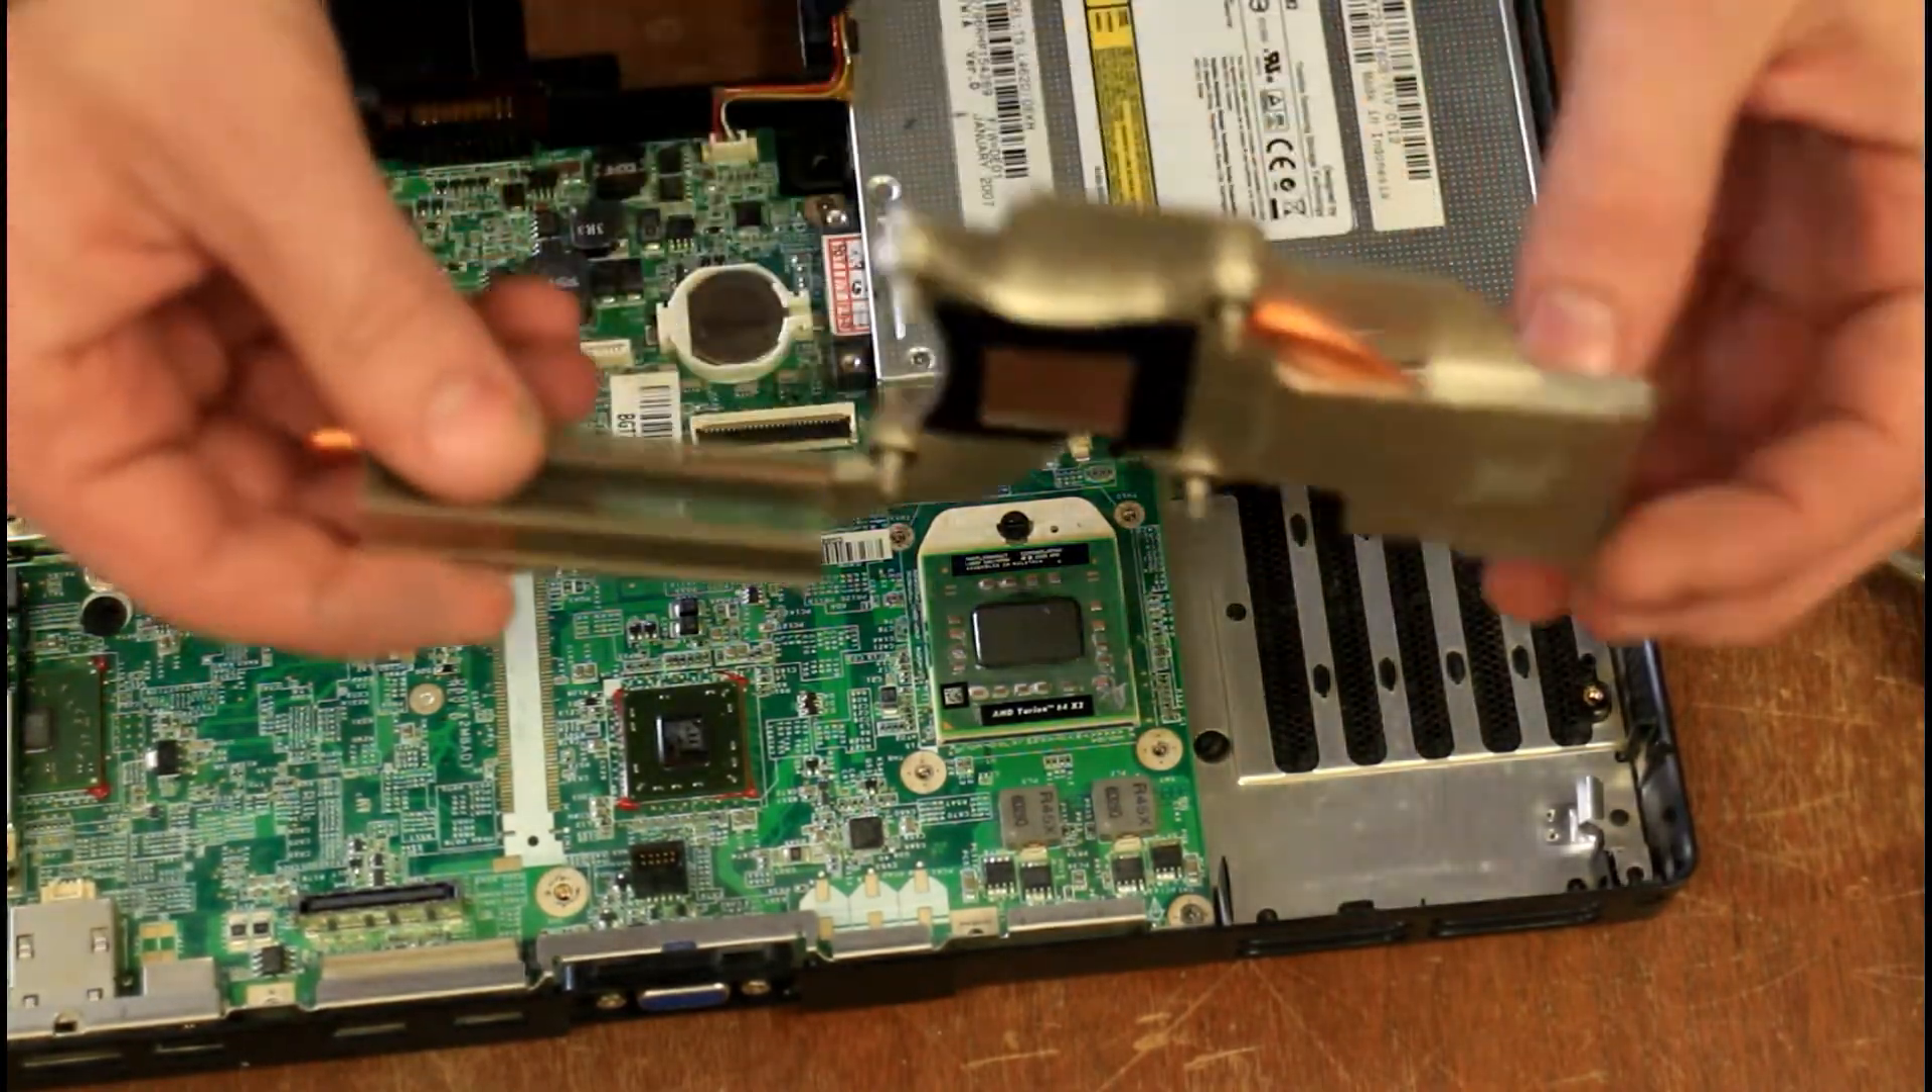A little bit of thermal paste on there still and then we'll just turn this back to the locked position and then there we go cpu is seated in.